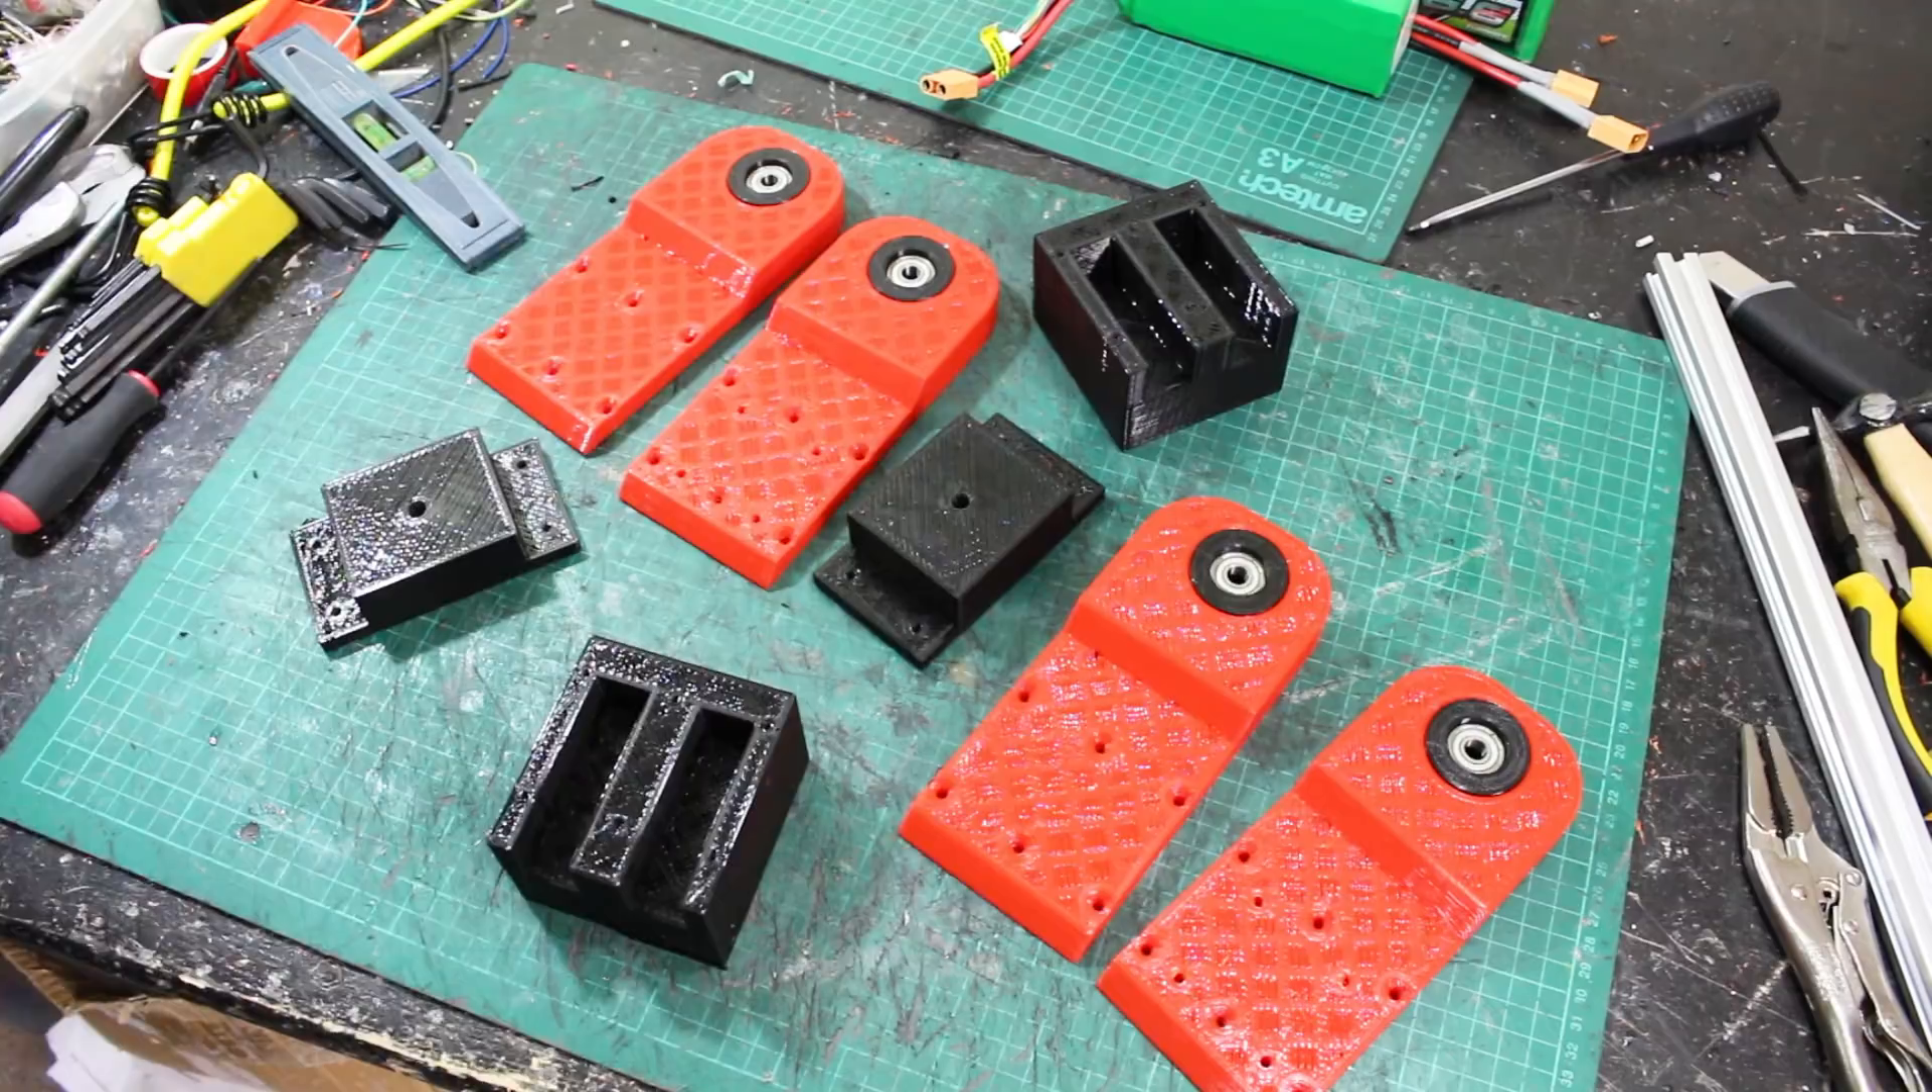I've already inserted my bearings in those bearing inserts and we've got the pieces there for the right and left arm.